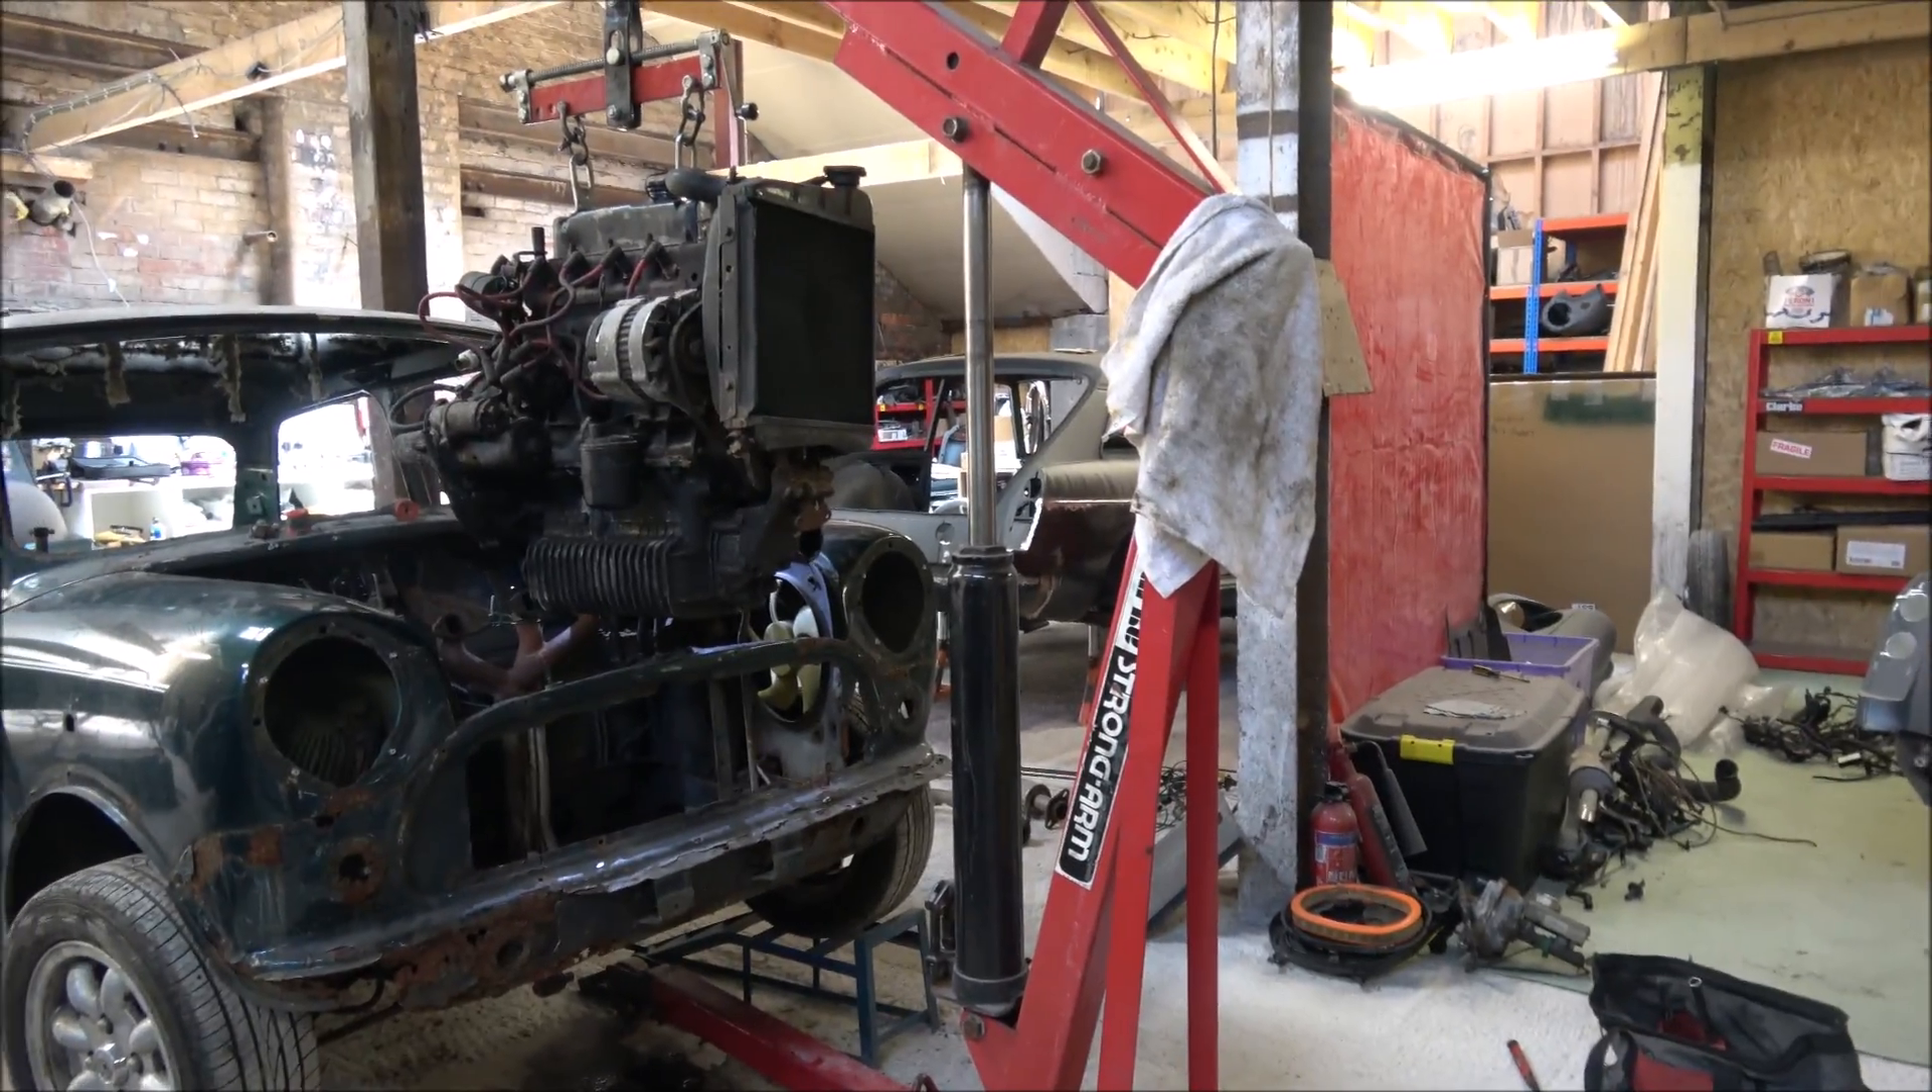Looks like we've got the engine out here.